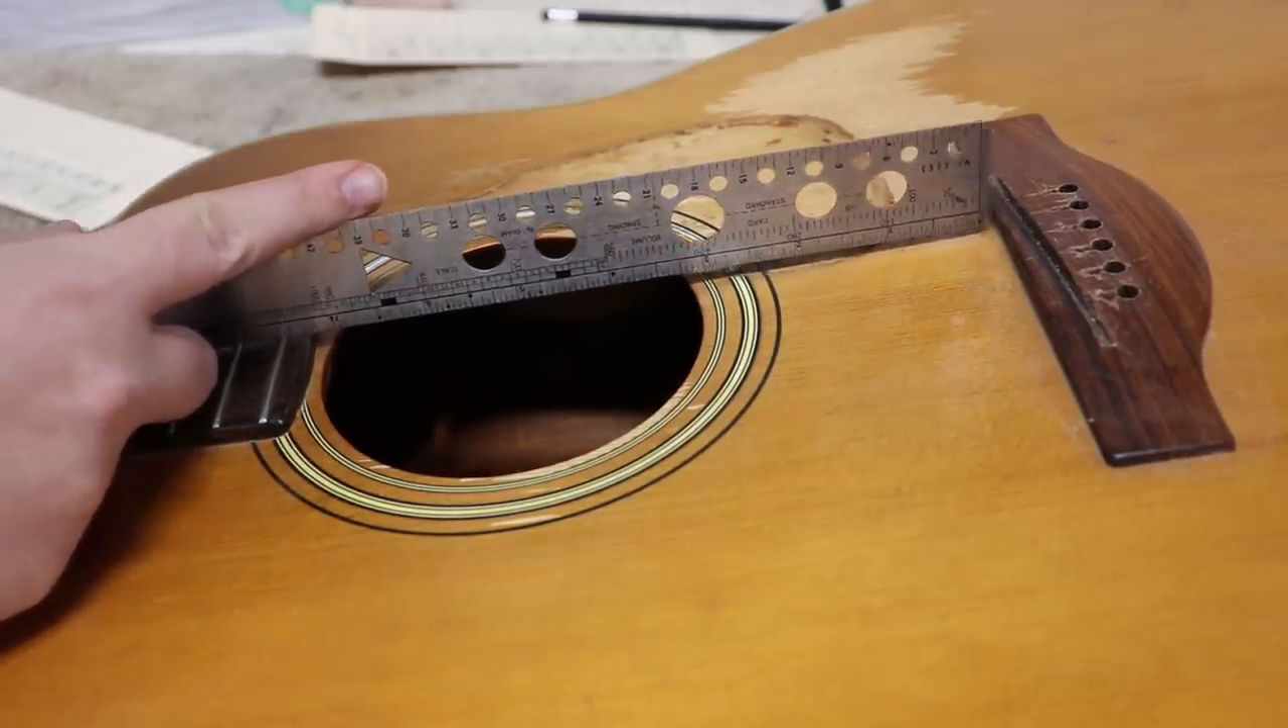If I put the straight edge on the frets, running back to the bridge, we run into the bridge, which is not good because the angle we should have should put us slightly above the bridge.